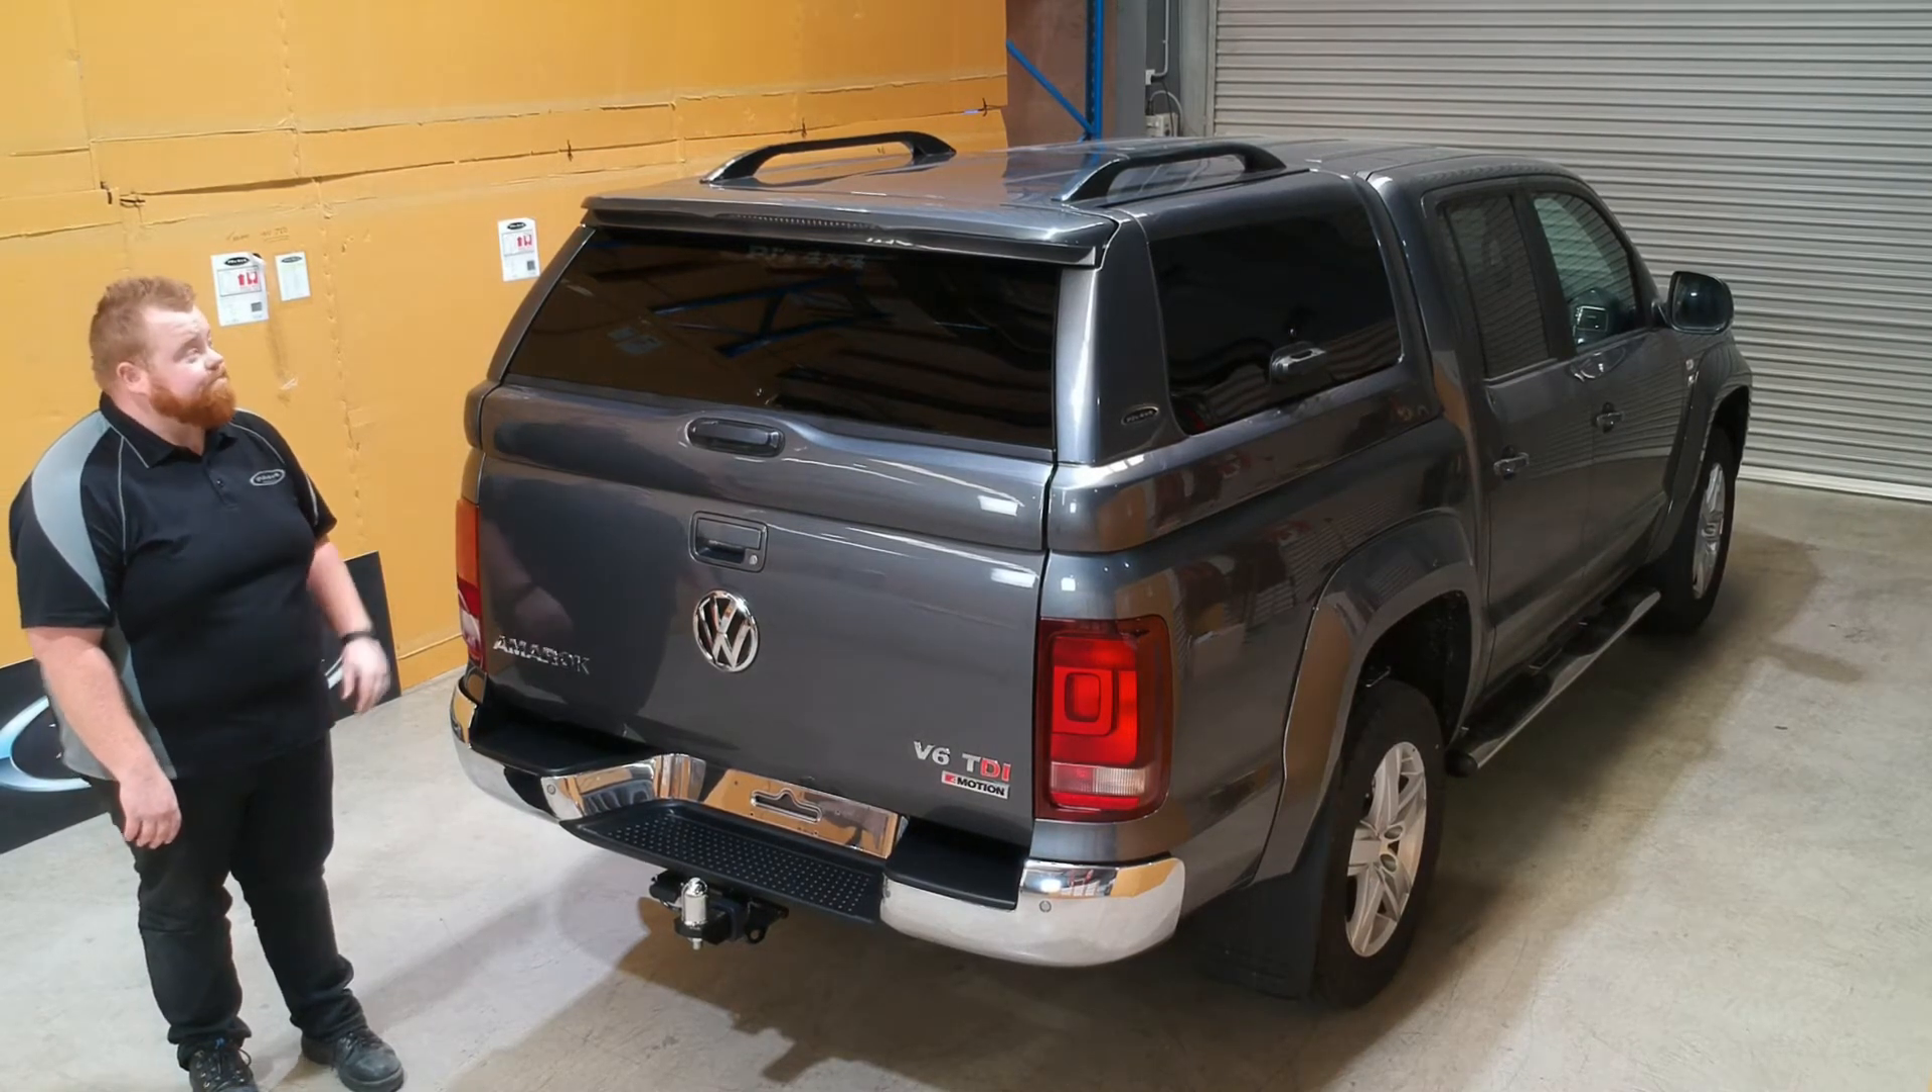The margins of the canopy line up nicely with the lines on the vehicle itself.